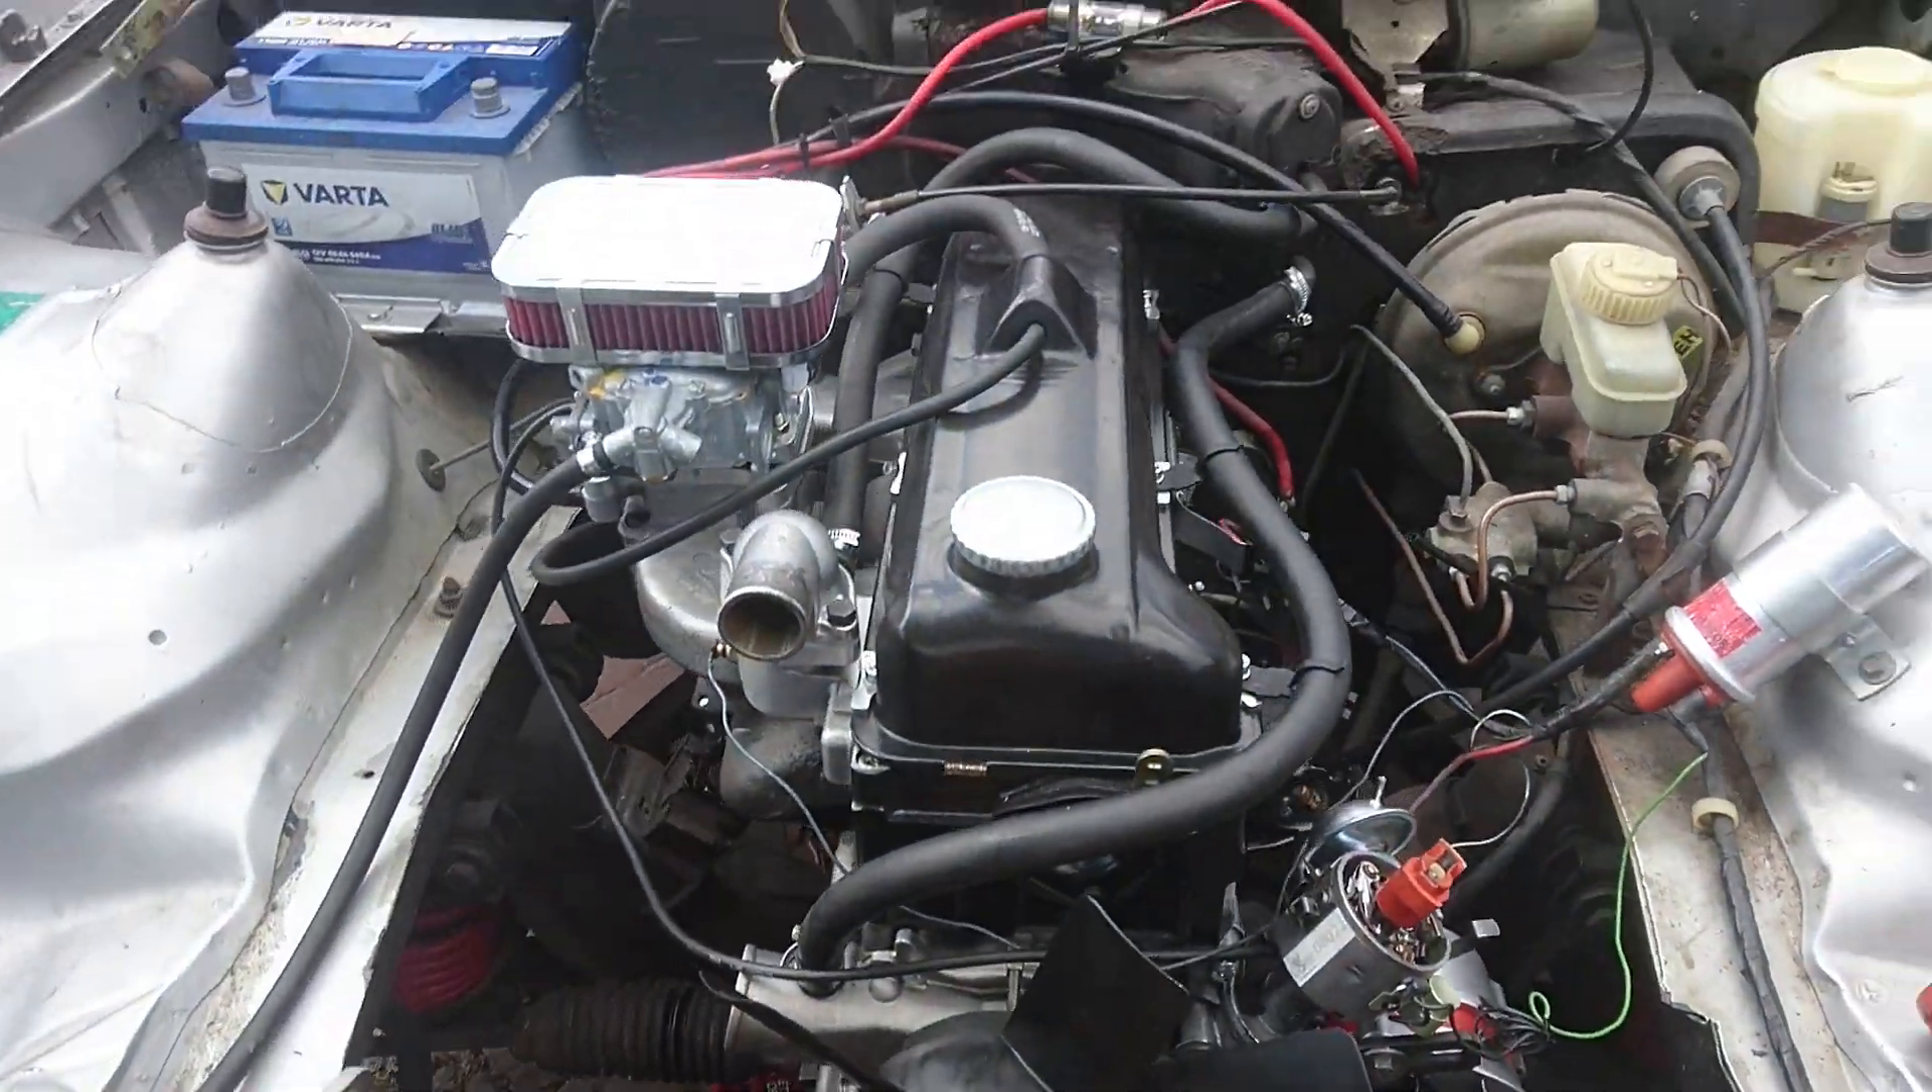Nieuwe motor zit er alweer in.